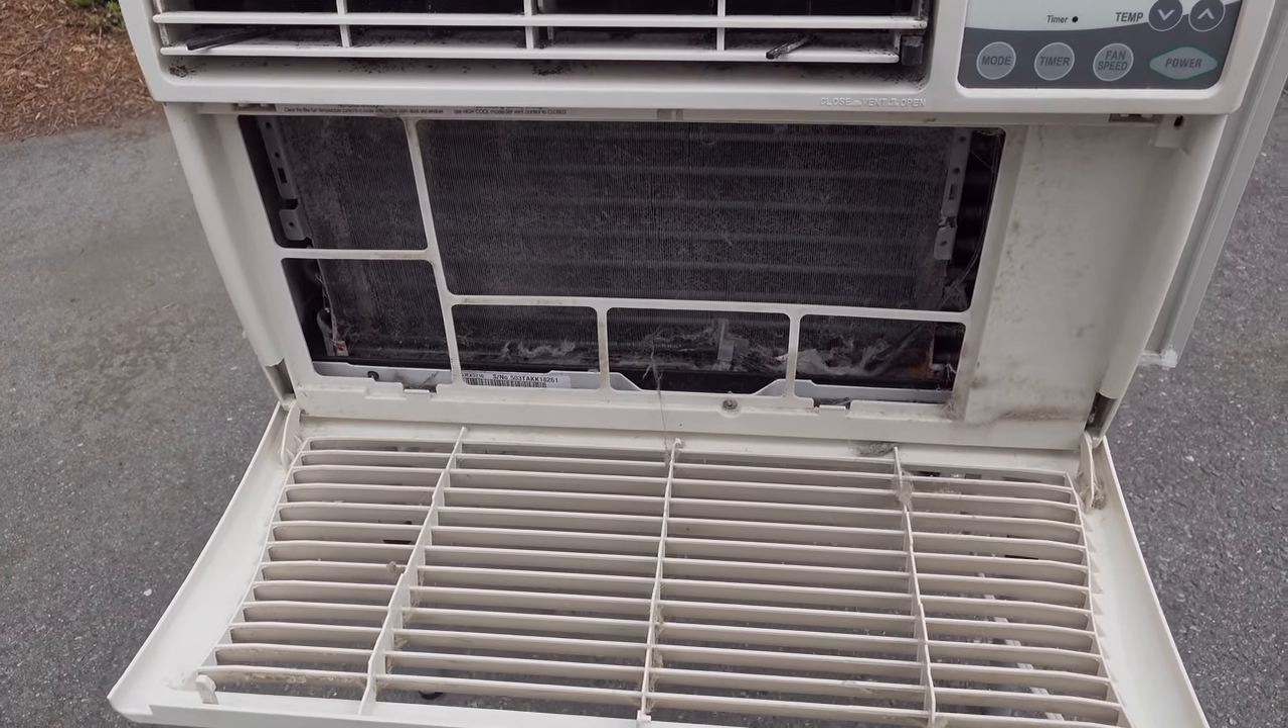This thing is missing its filter.